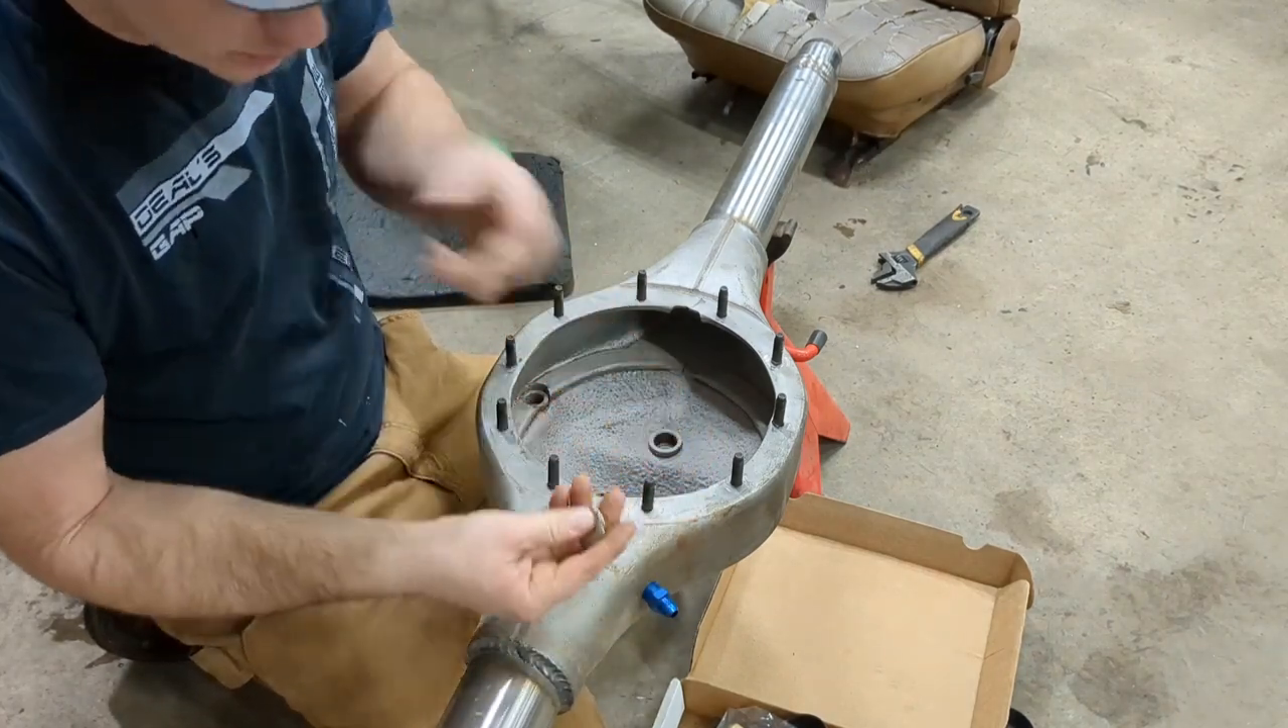Alright, so I just went ahead and got the studs installed in the housing.